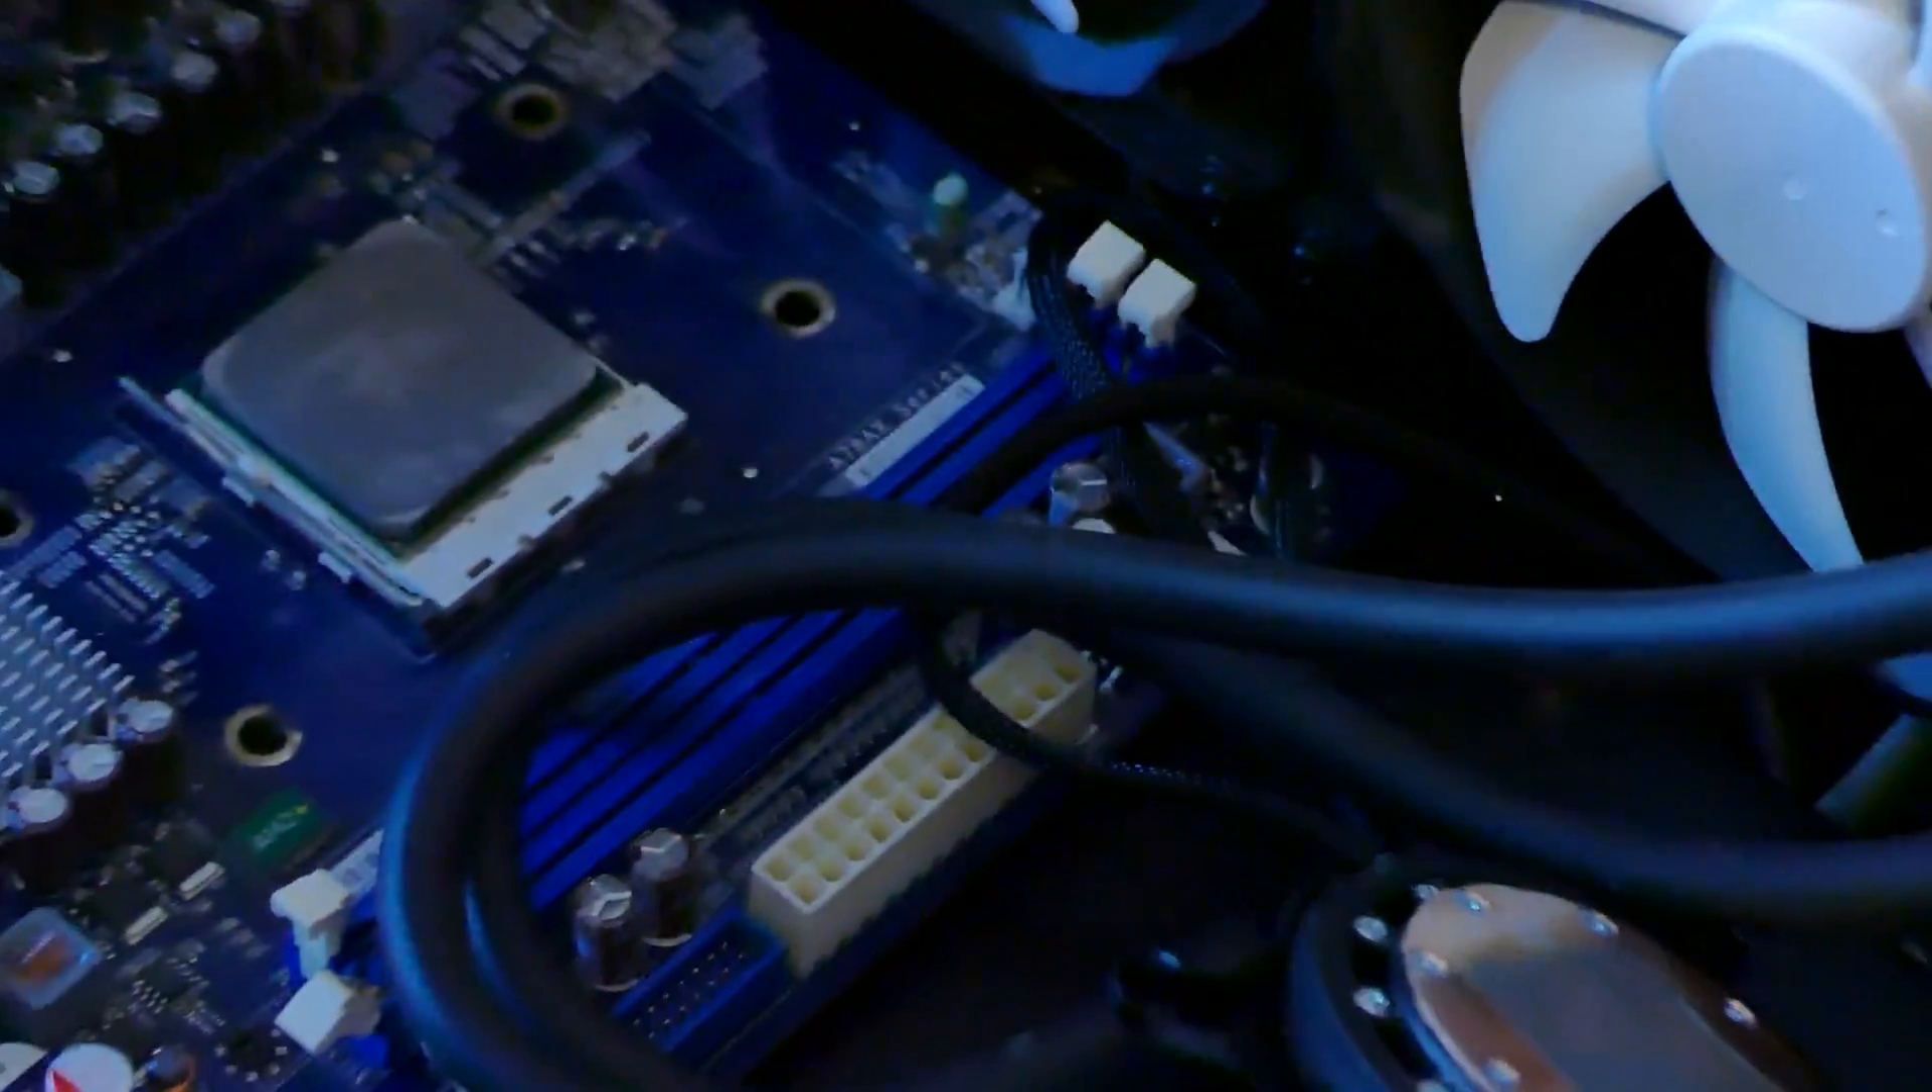CPU's installed. See how easy that was?